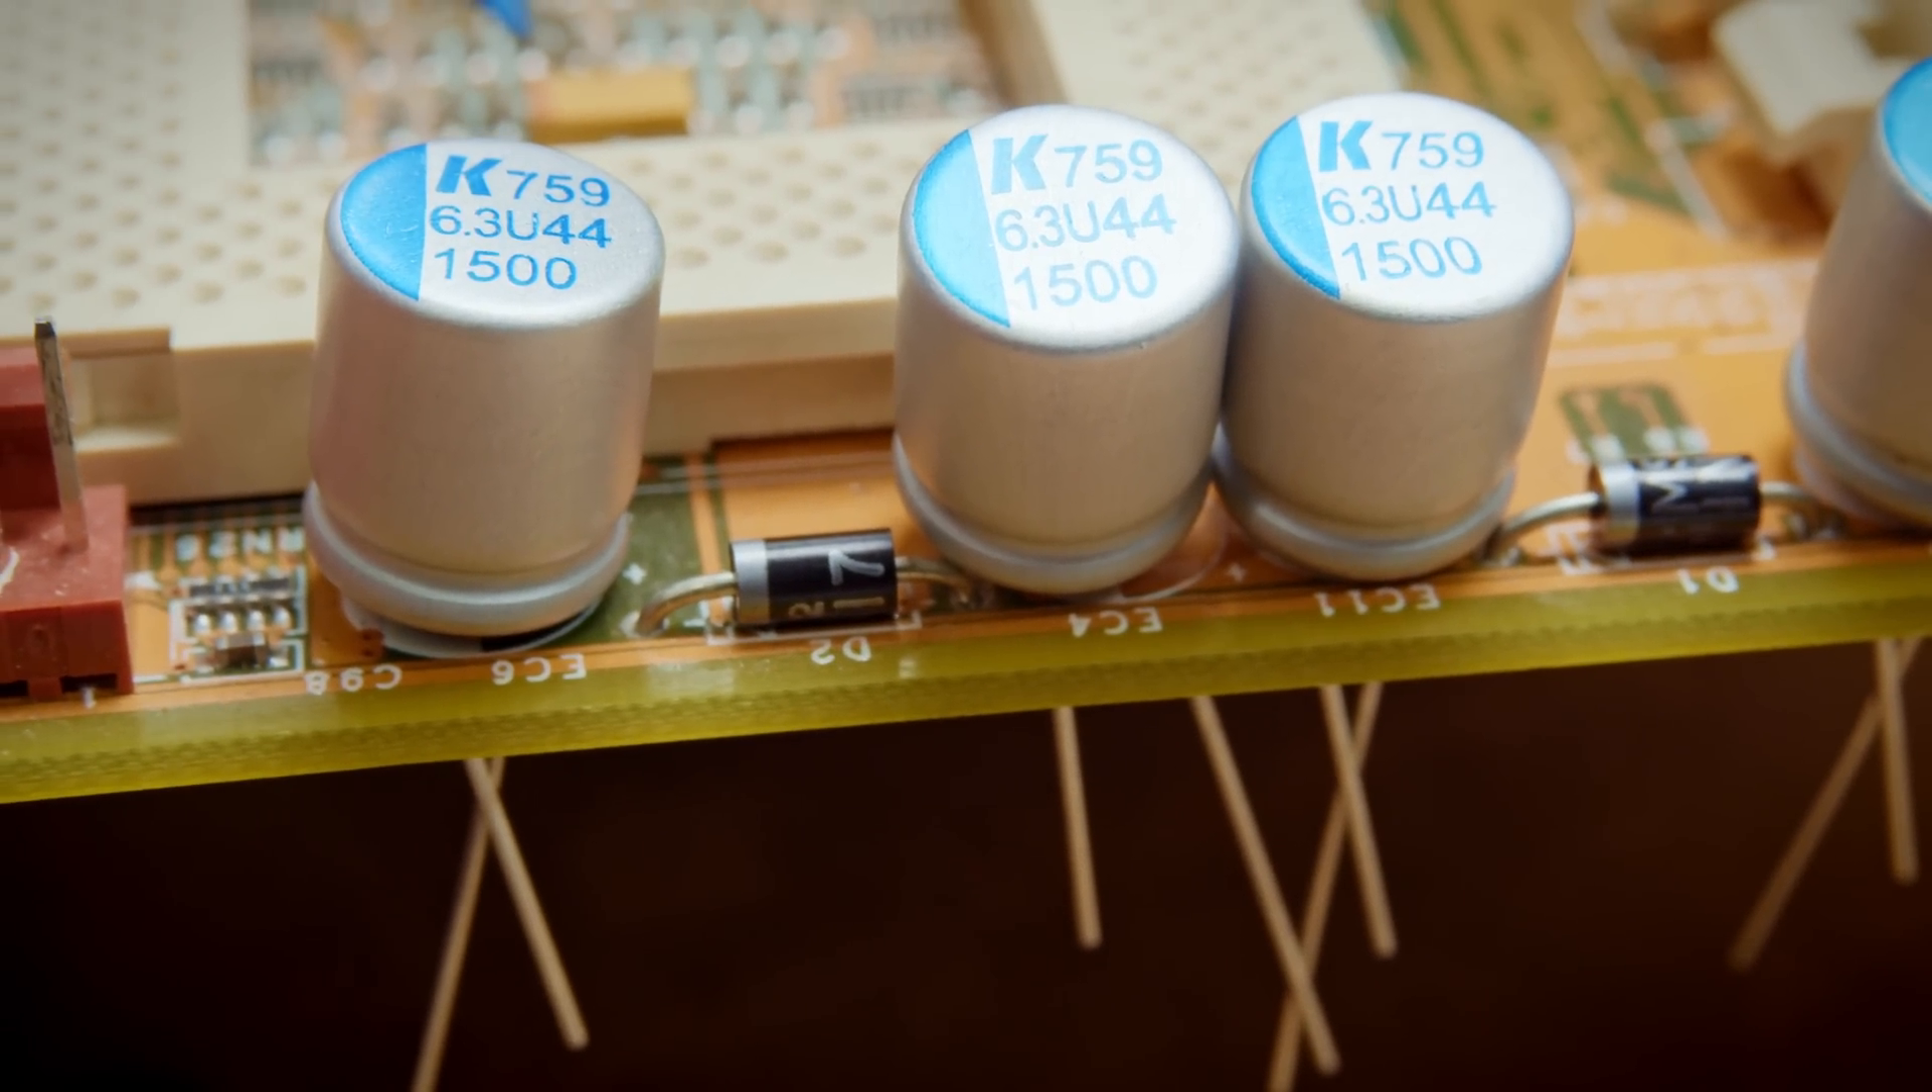It was also pointed out to me by chat that these larger diameter parts were getting worryingly close to some of the exposed through-hole components that could be shorted.